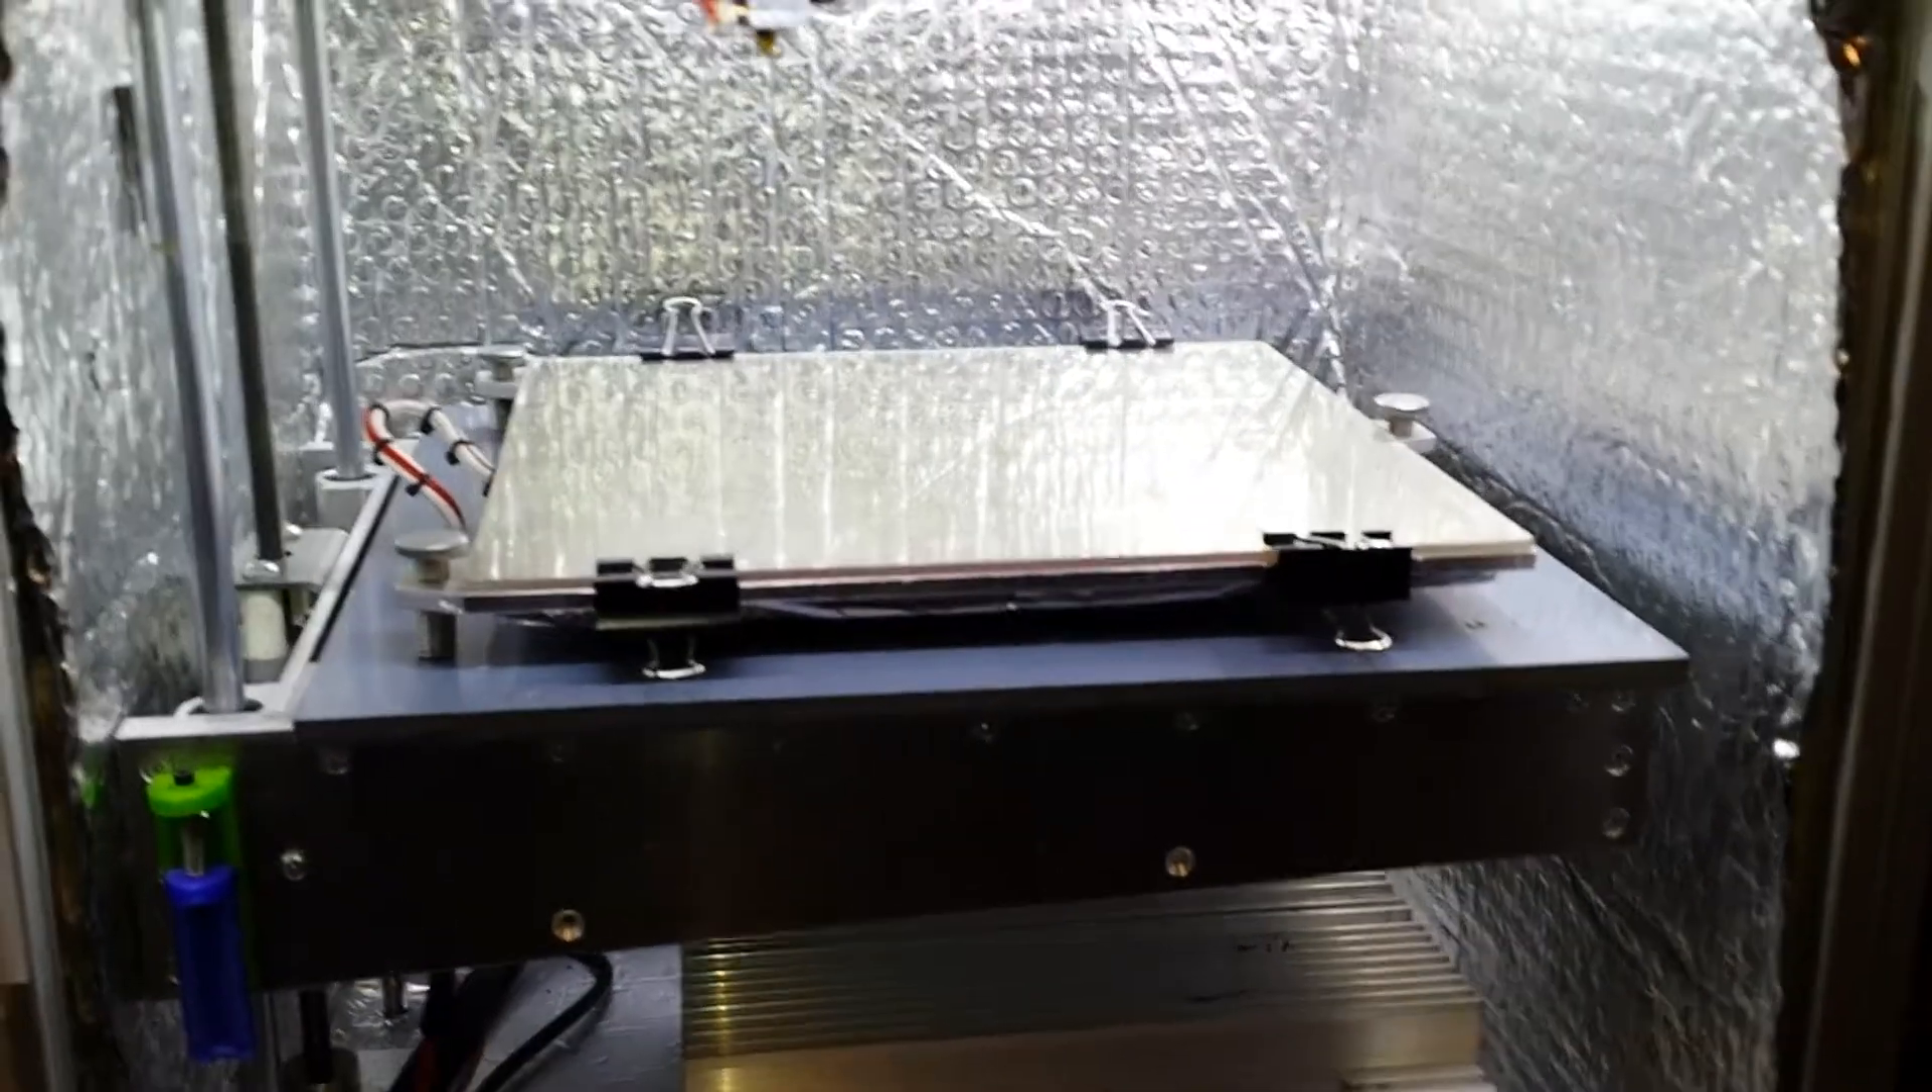I've actually got the the heat bed in place now all secure and fixed down.